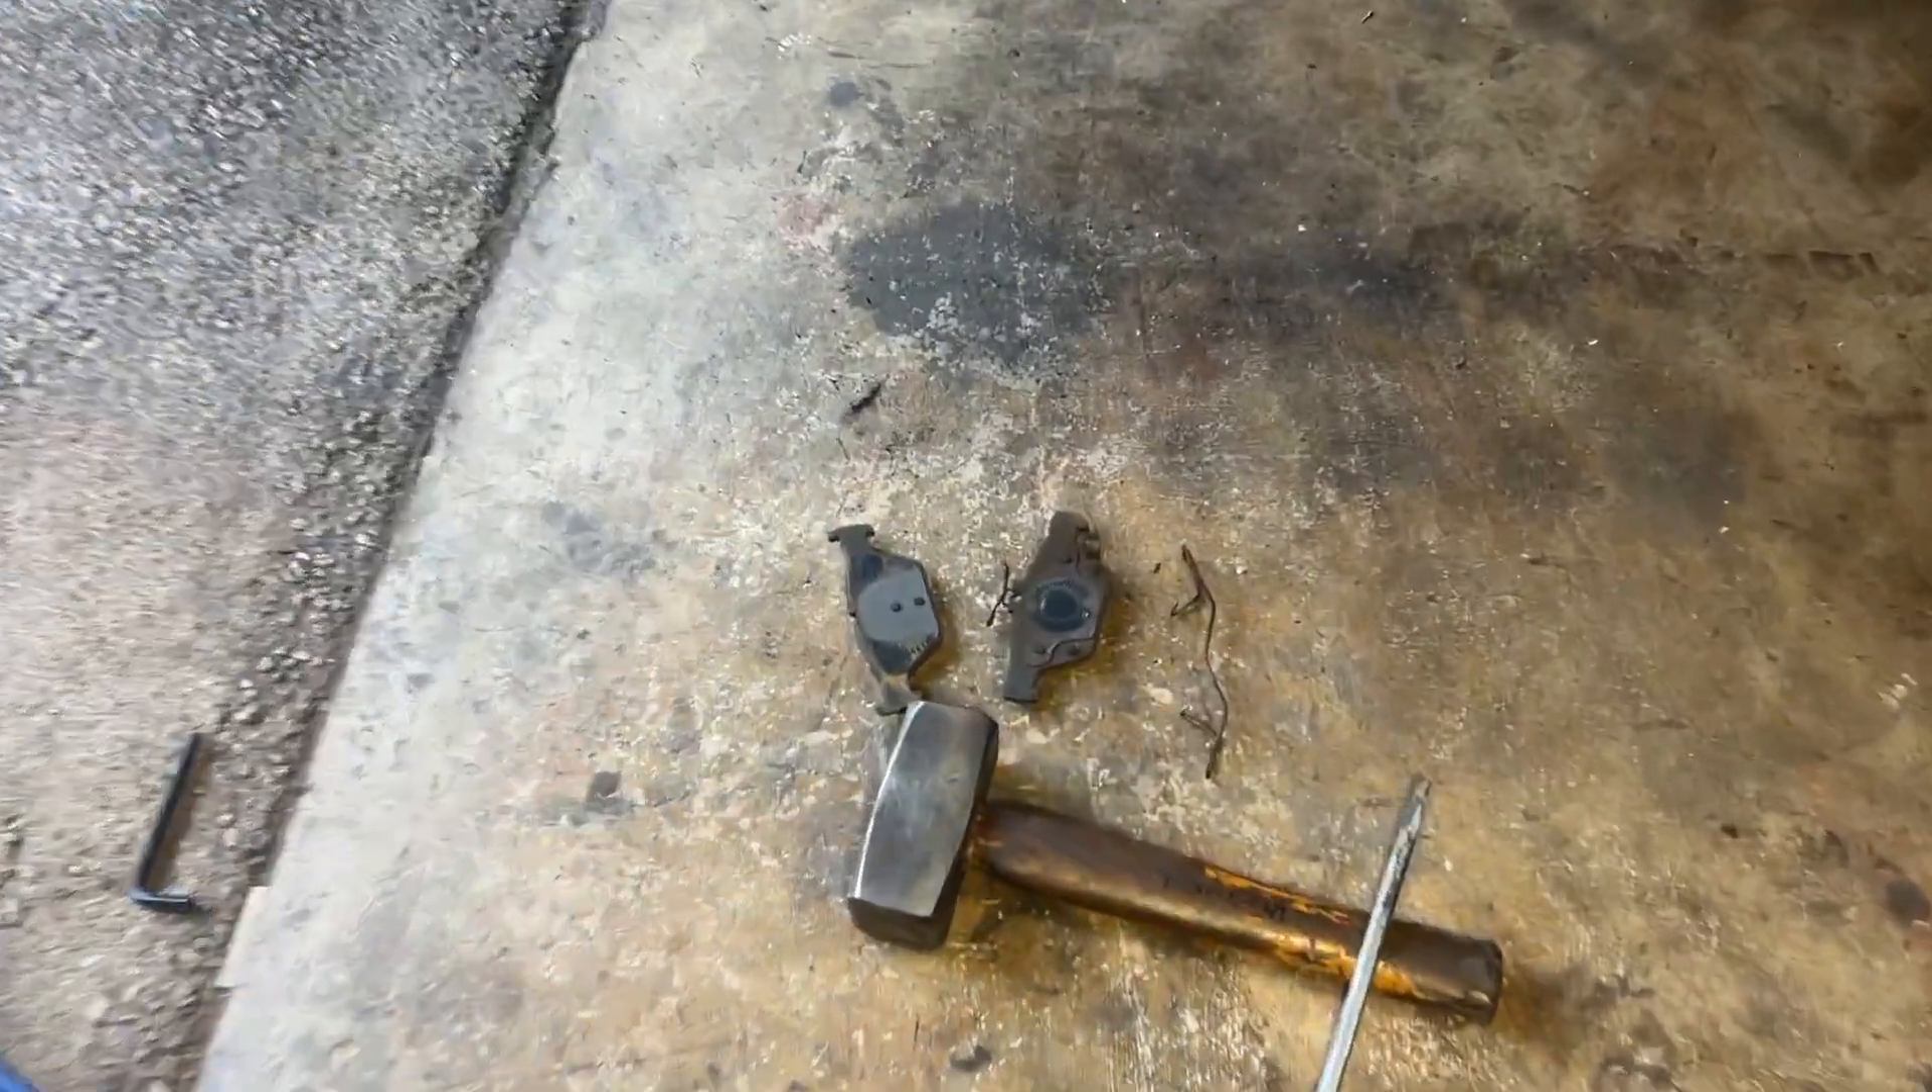I remove the brake pads here already the rear brake pads.